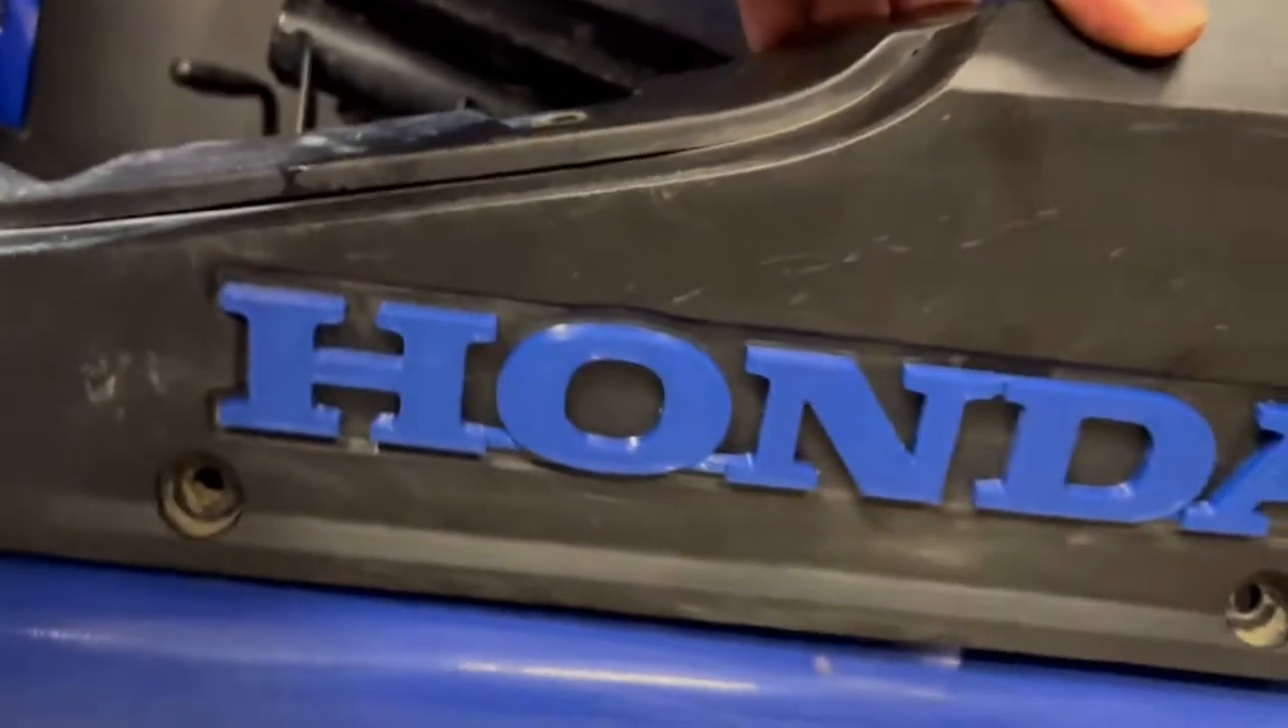There's our mounted emblem looks much better than the factory silver emblem.